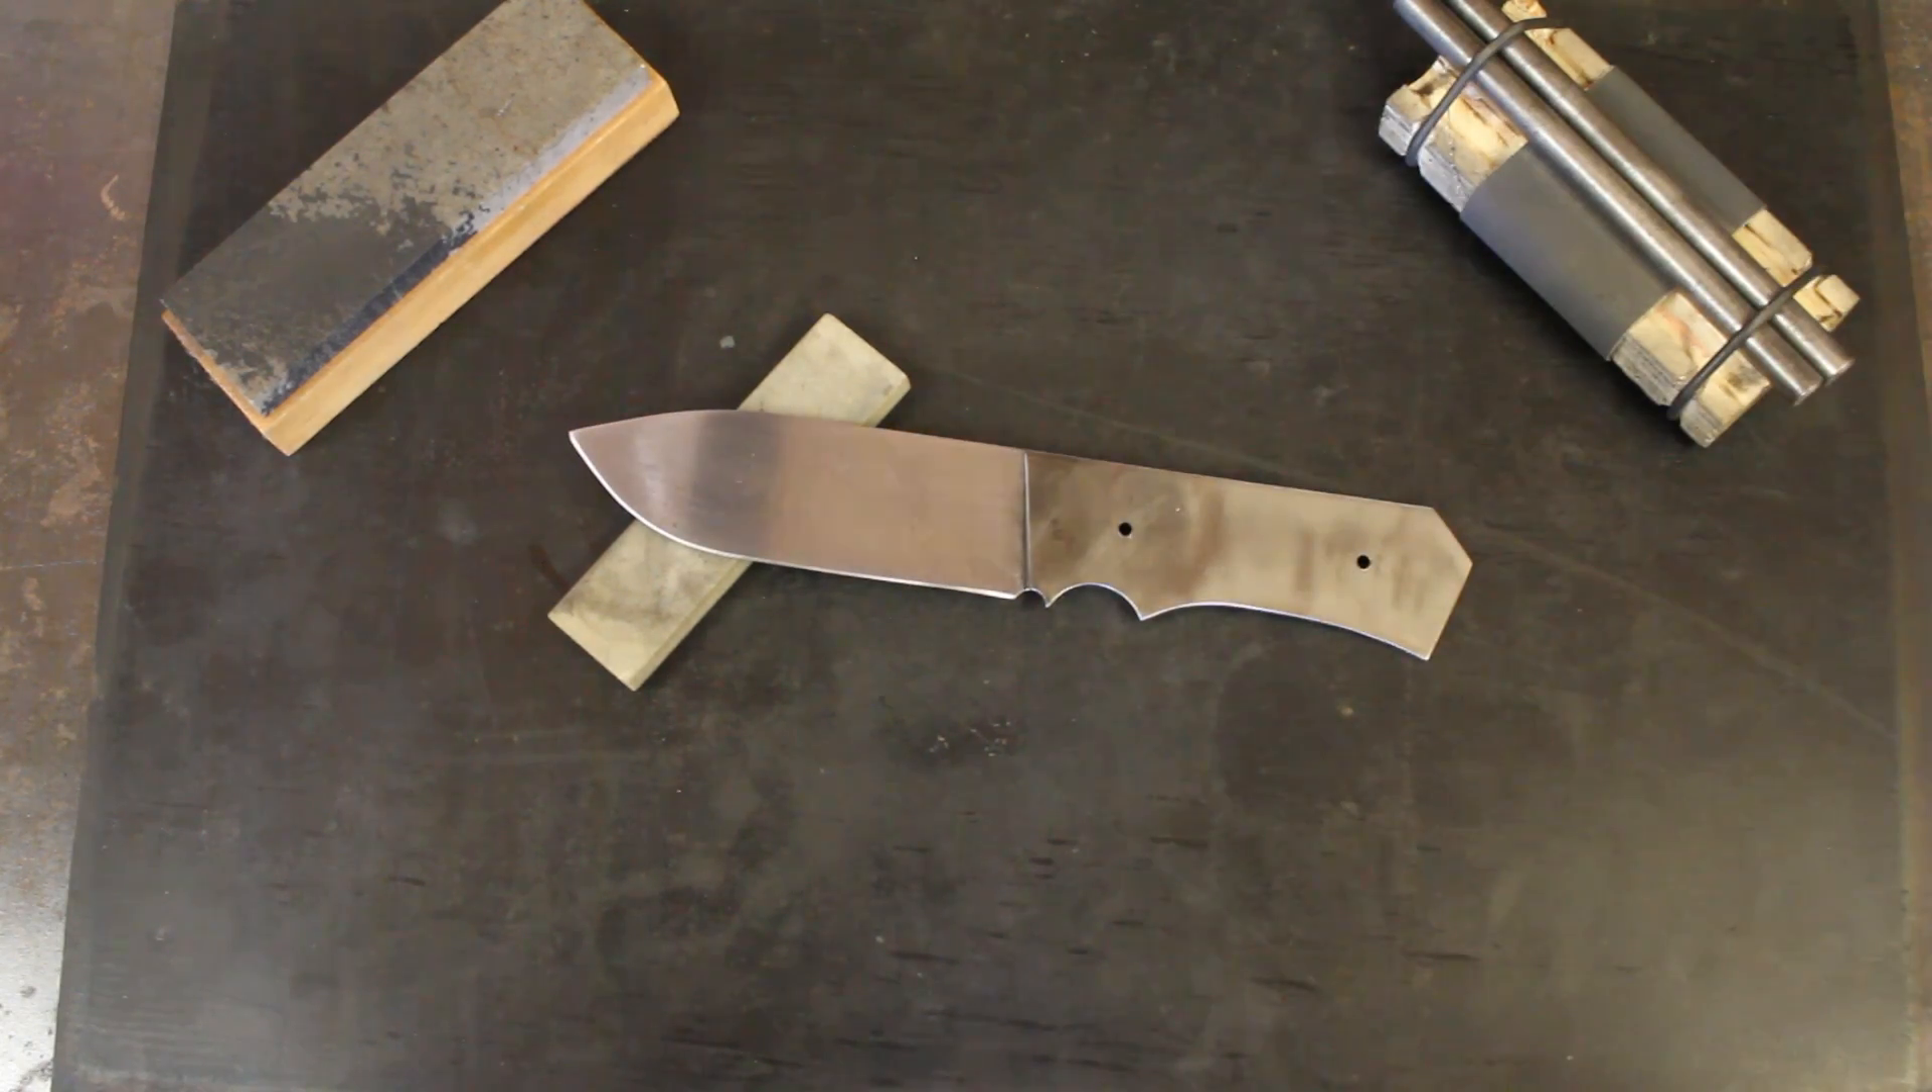Basically all I've got left to do now is put the handle on.